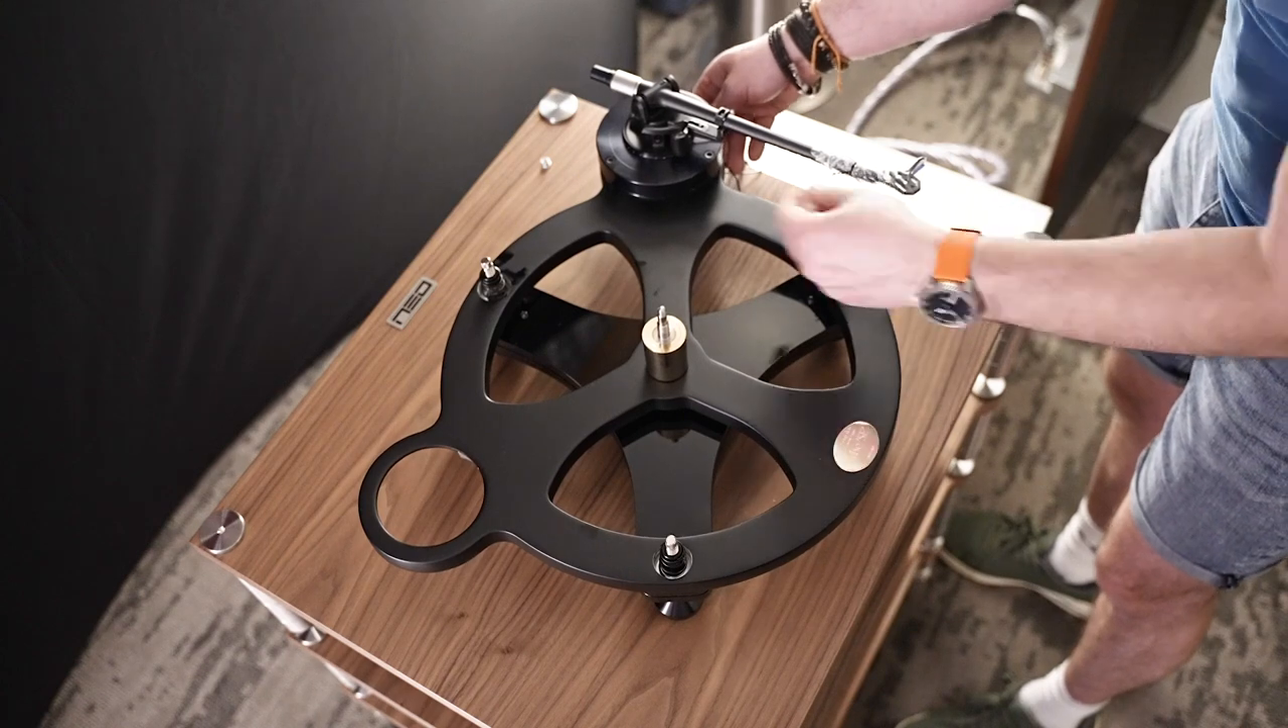All right now the Tone Arm's fitted.